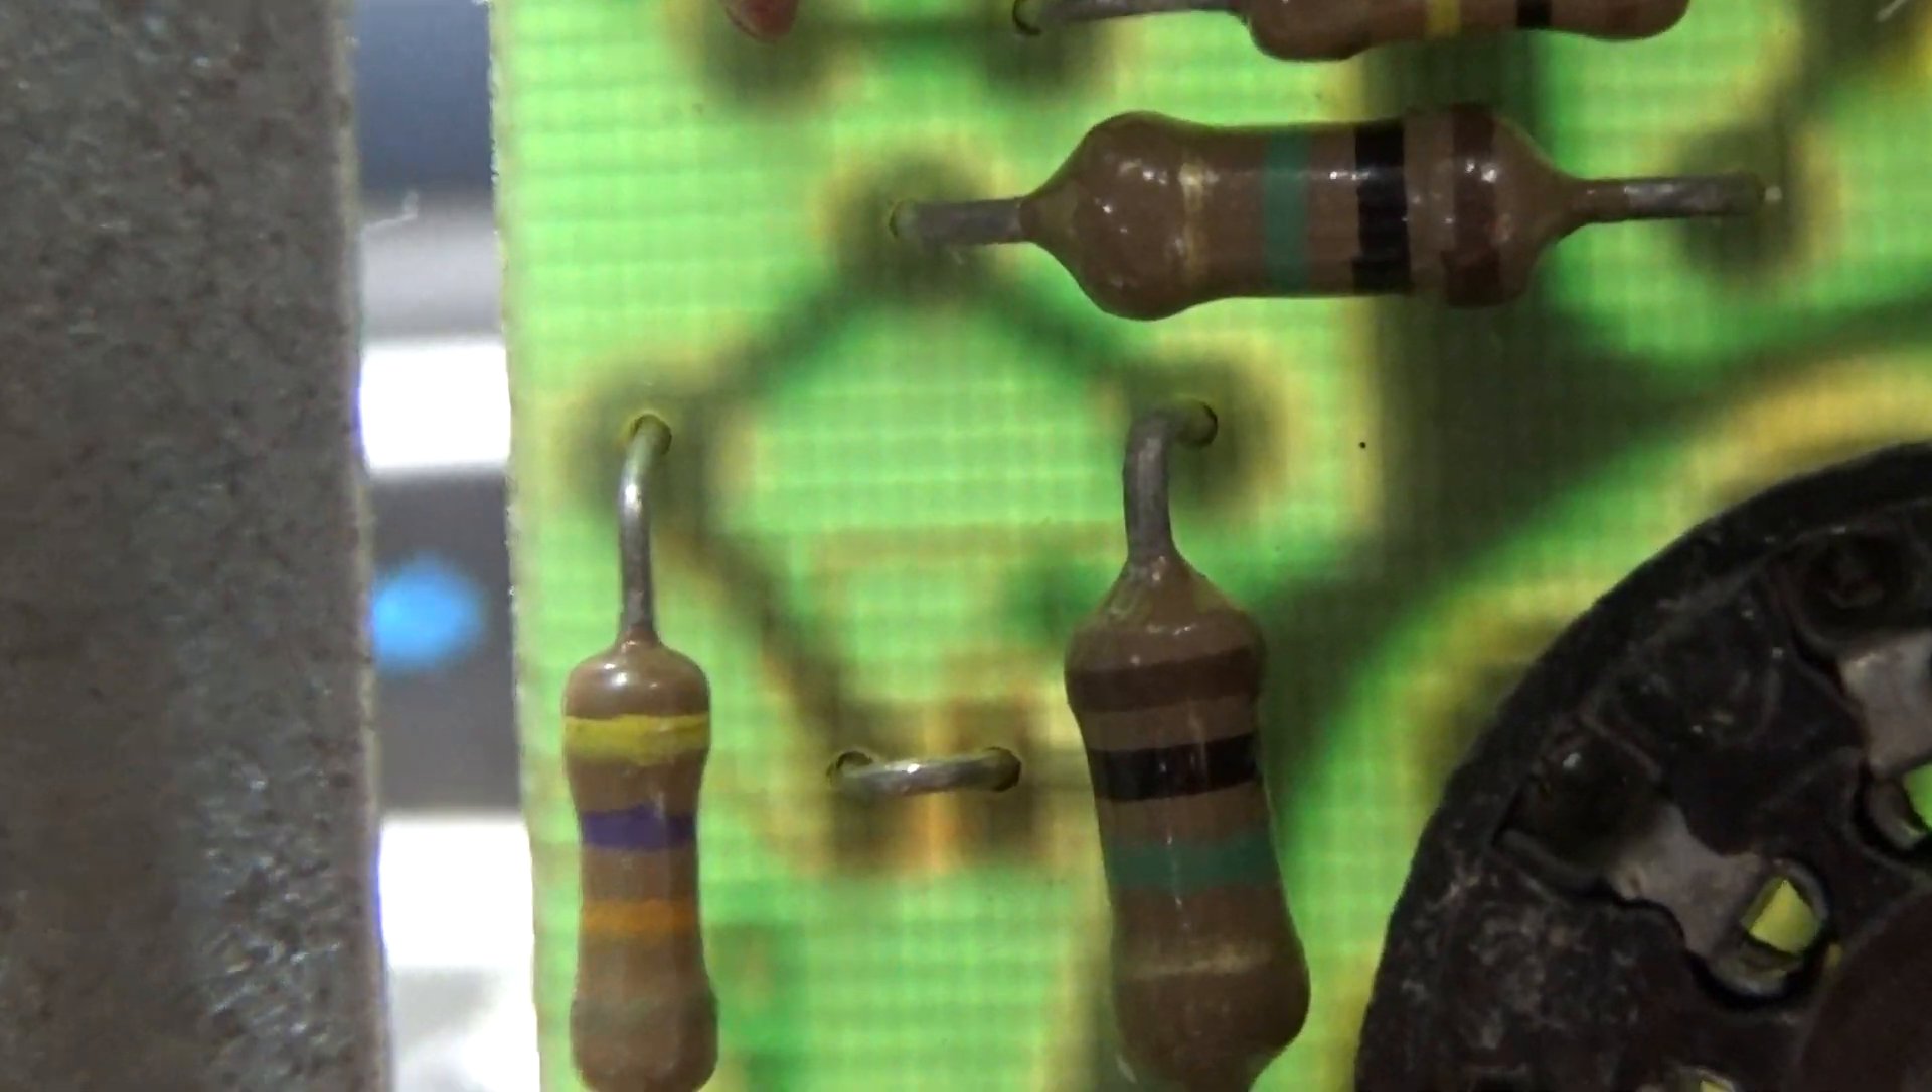And you see that little um wire jumper in between the two resistors there um that's that wire that I use or jumper to replace the one uf cap that normally goes there.